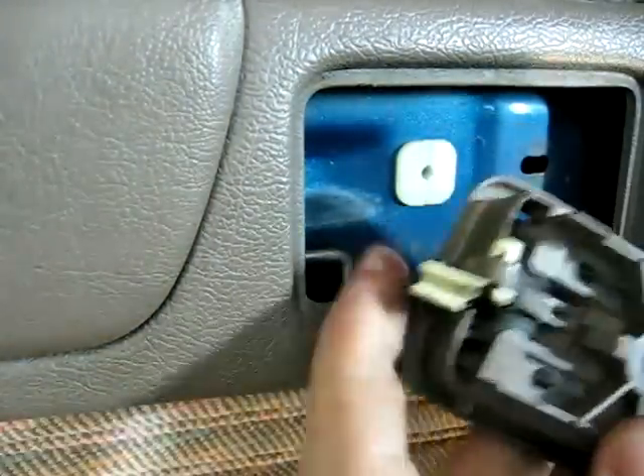And there's the lever all out.